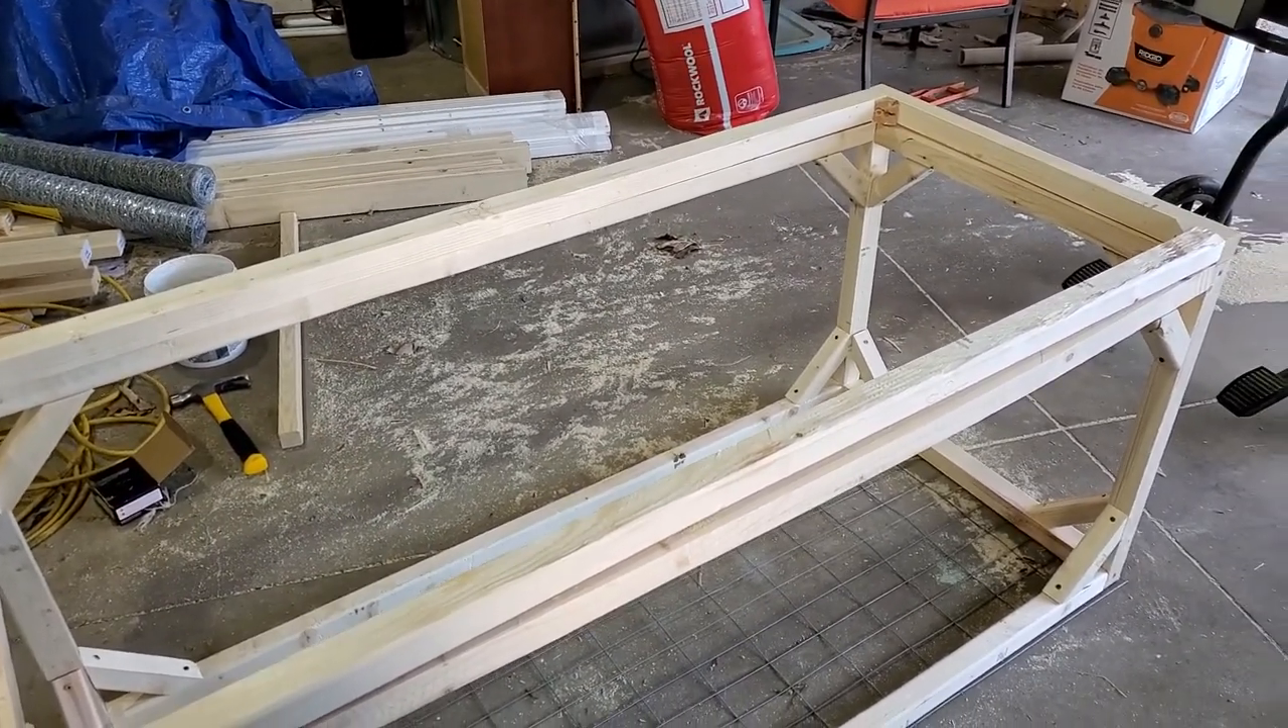Okay, I think I'm gonna have to call it quits for now because I'd like the next step to be putting on the roof, um, before I put on the sides.